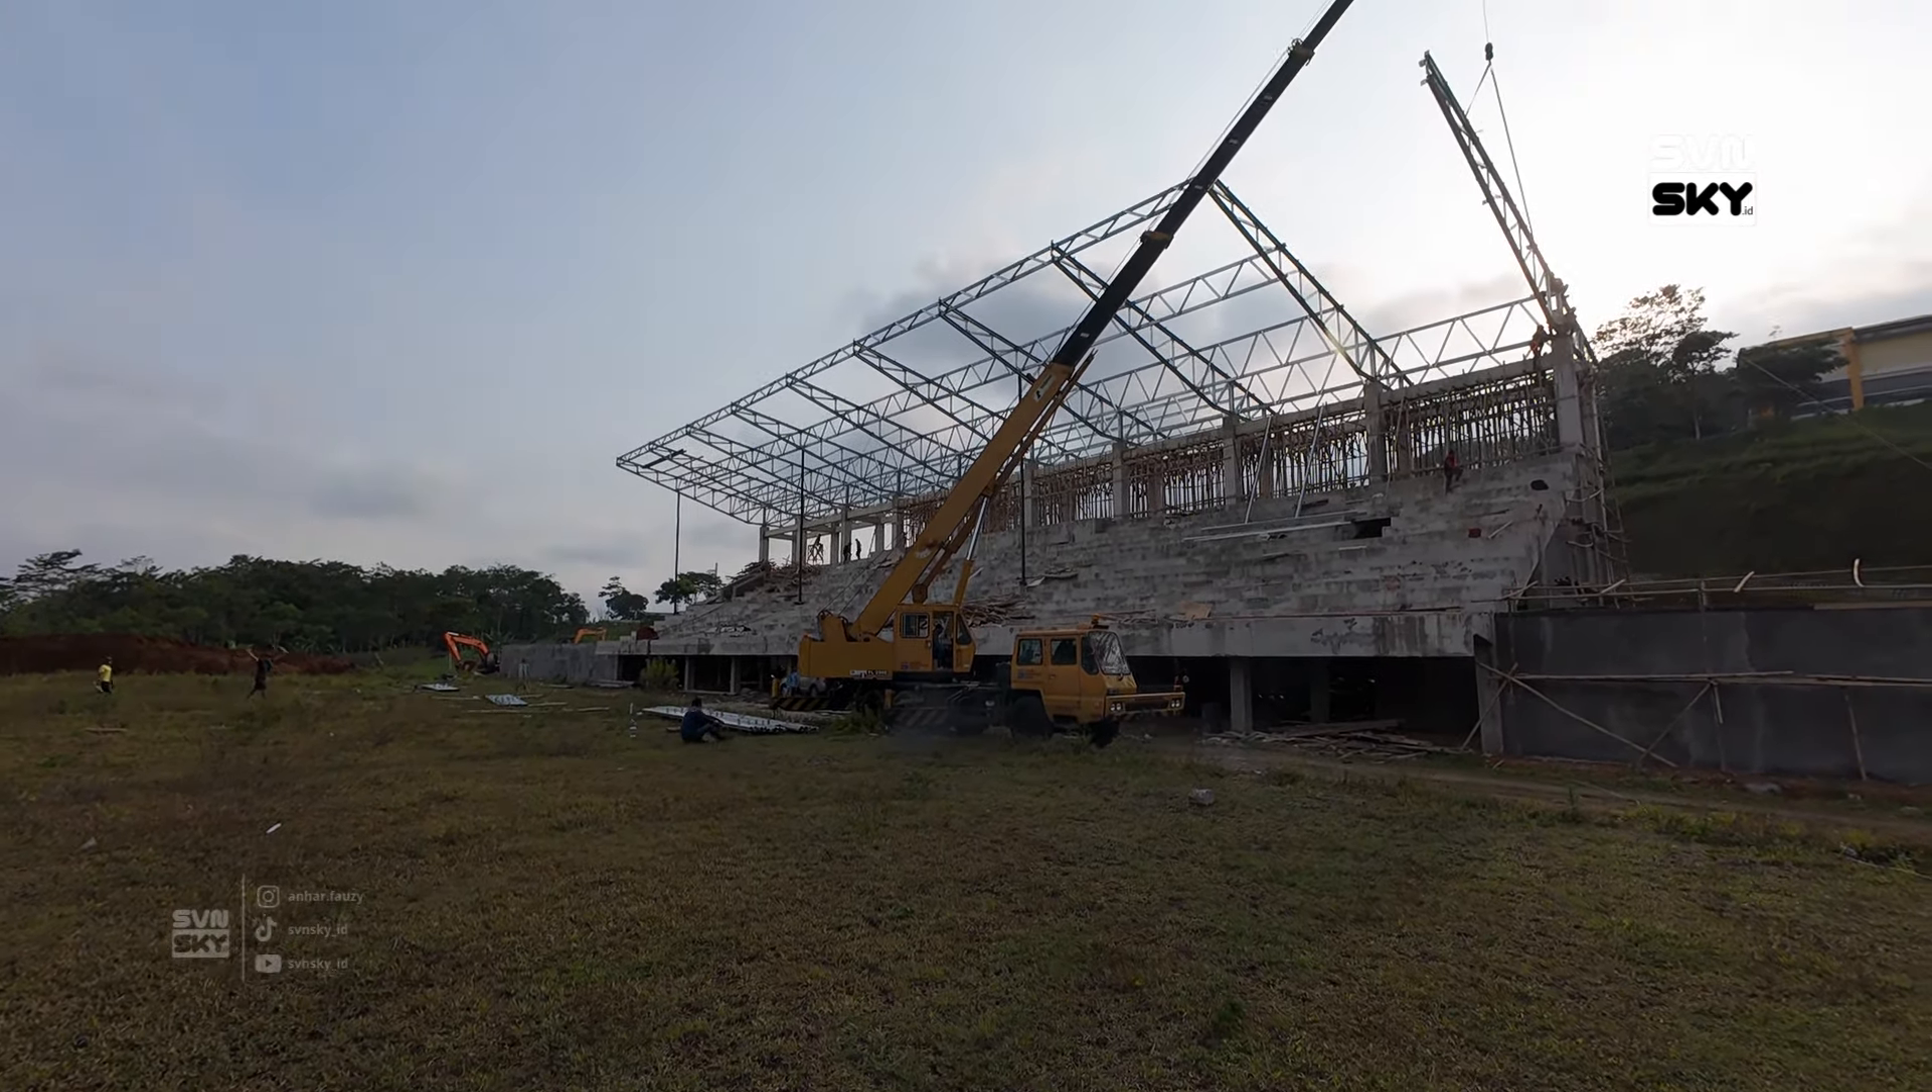Rangka atap yang sudah dipasang pada tribun utama Stadion Munusobo terlihat, waduh, semakin mantap.